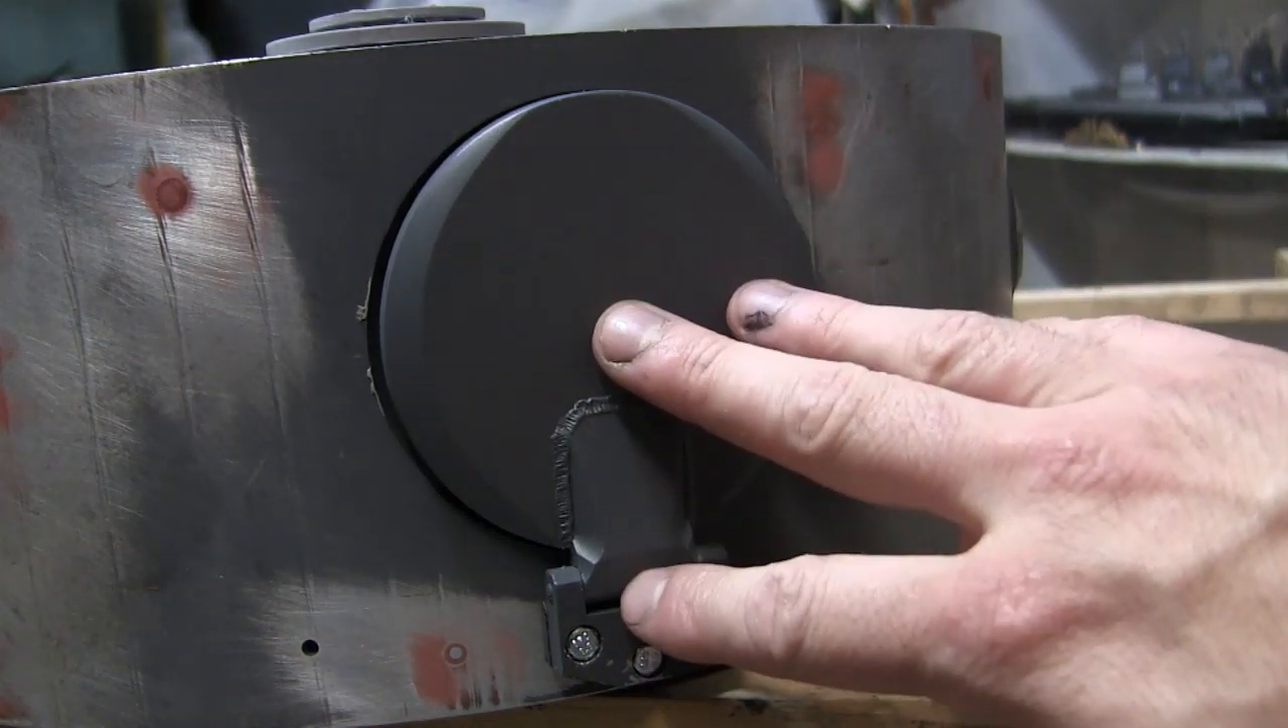Moving from the lift lug now brings us to the escape hatch and here we have the escape hatch now fully completed and mounted to the model.